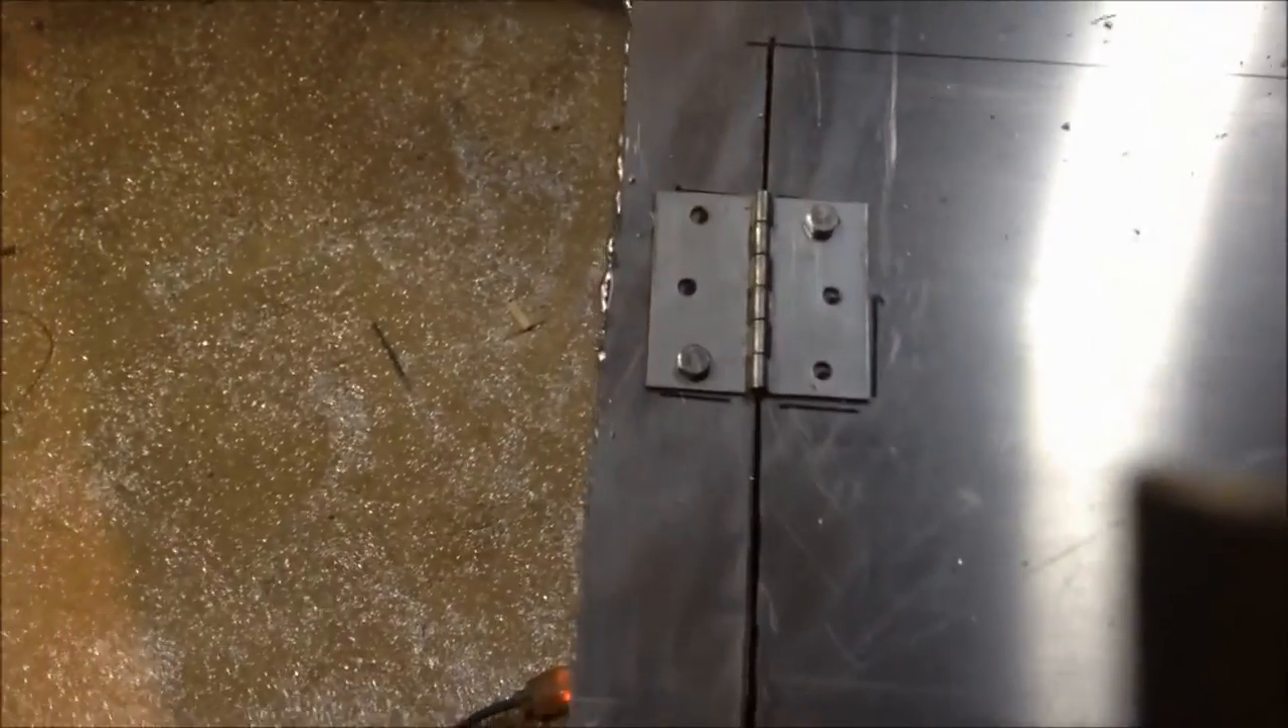I cut this sliver with a circular saw first, plunged it, and I just put these hinges on, these nice stainless hinges with some stainless bolts so that I know it'll line back up.